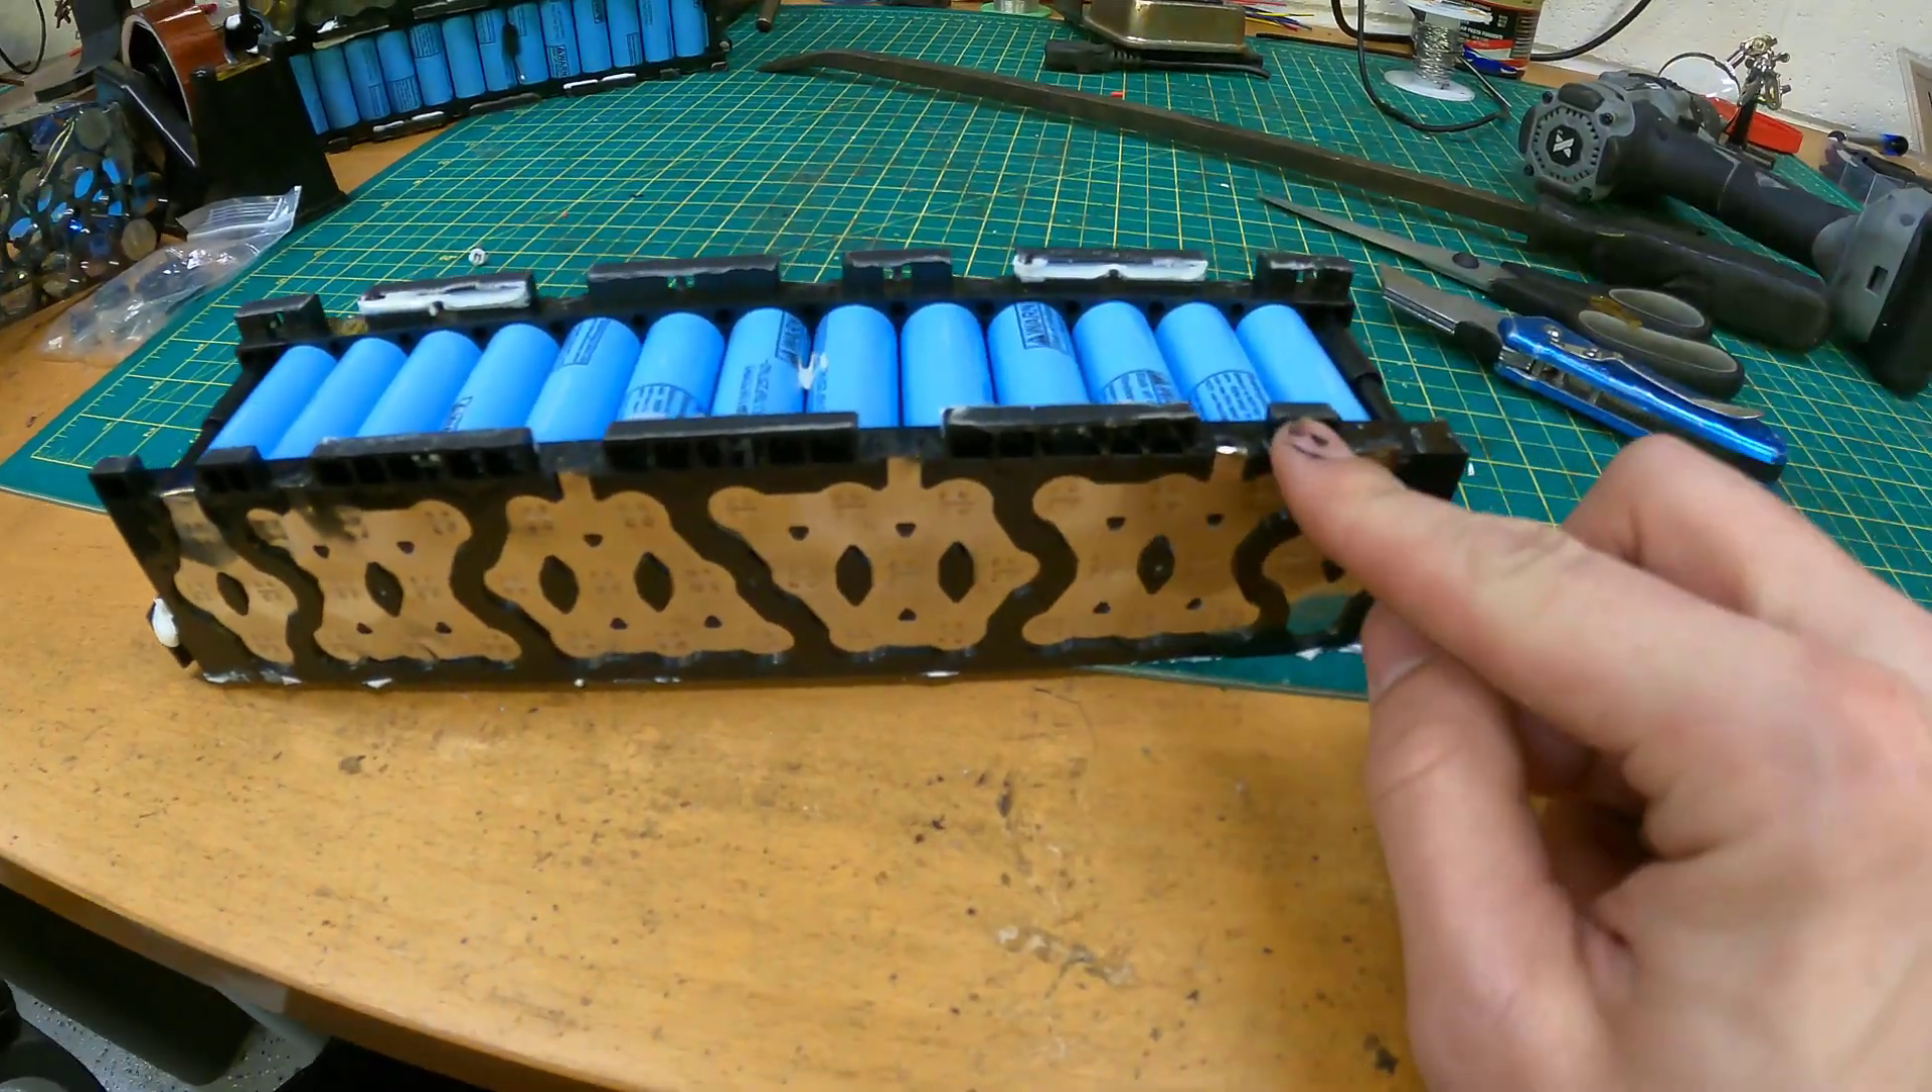So now our battery pack is free, however there are these plastic tabs that we still want to remove in order for the batteries to be able to stack on top of each other more compactly and more flush.